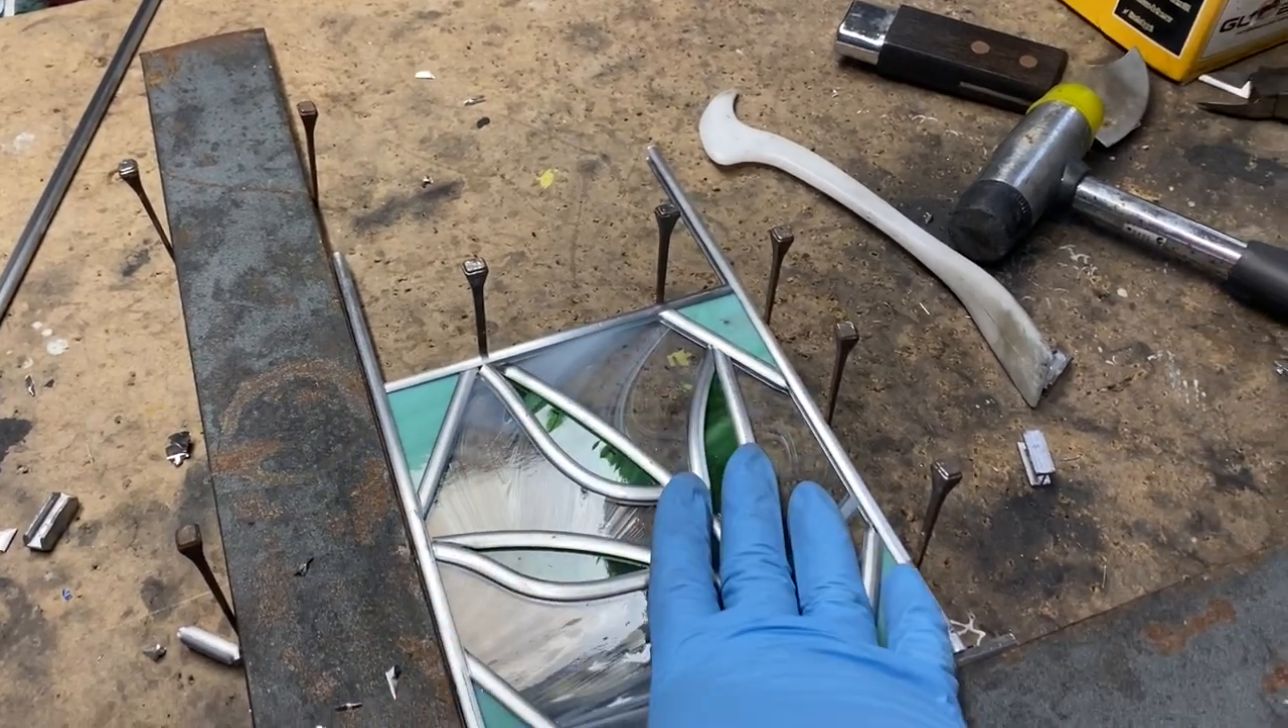You can see that the frame is still extending way beyond what it needs.